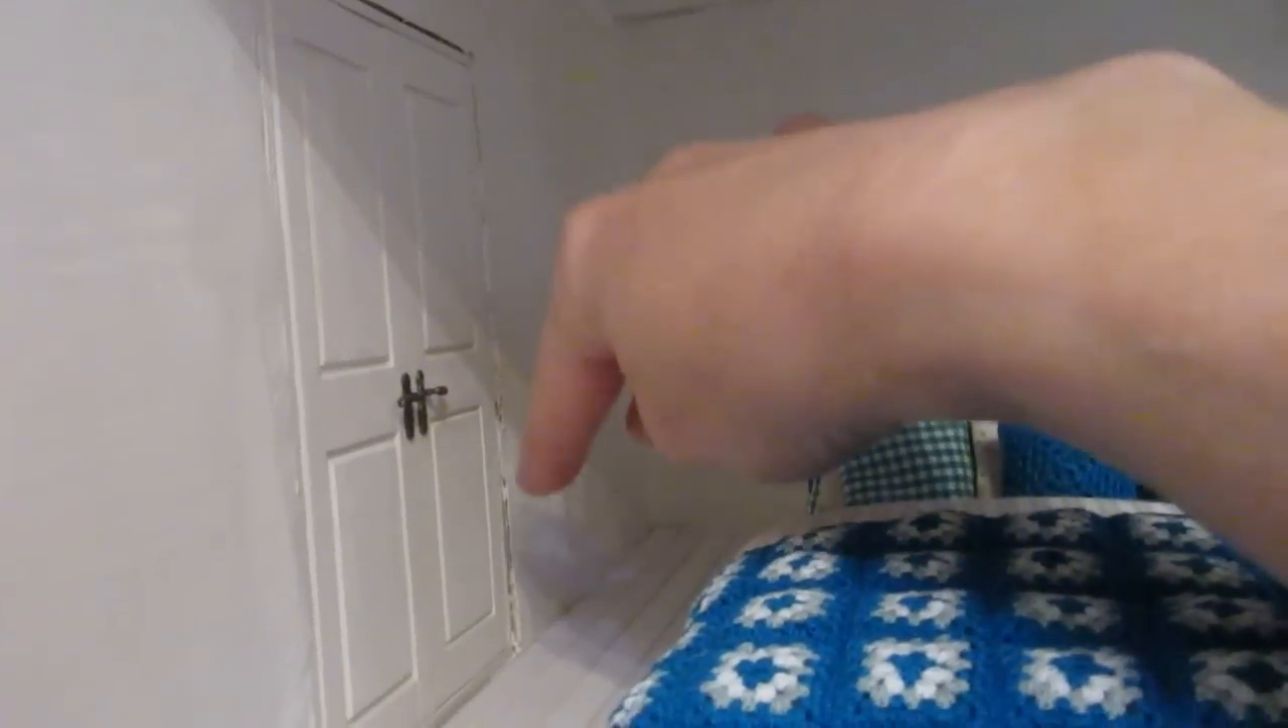I haven't yet put the surround on so that's why it looks so messy there.